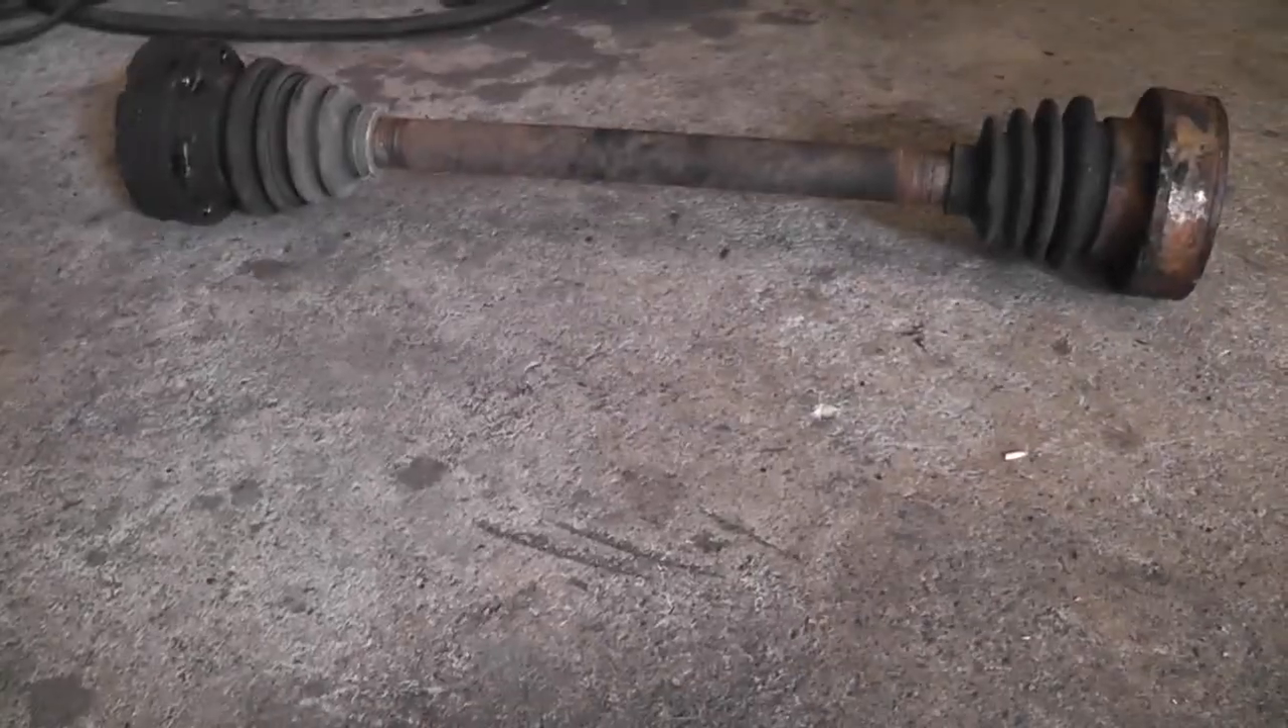OK, there's one shaft out anyway. I still have to get the other one out but for the moment that's progress.